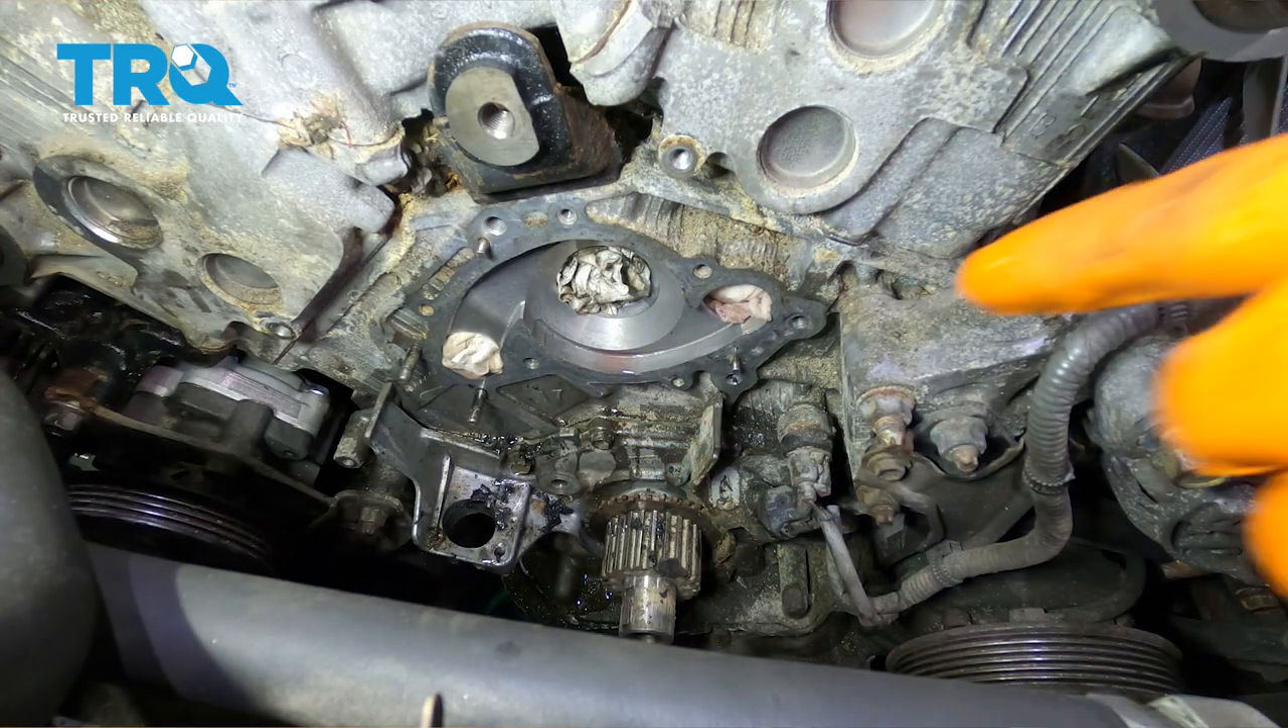At this point, I blocked off the three holes for the water pump inlets and outlets.